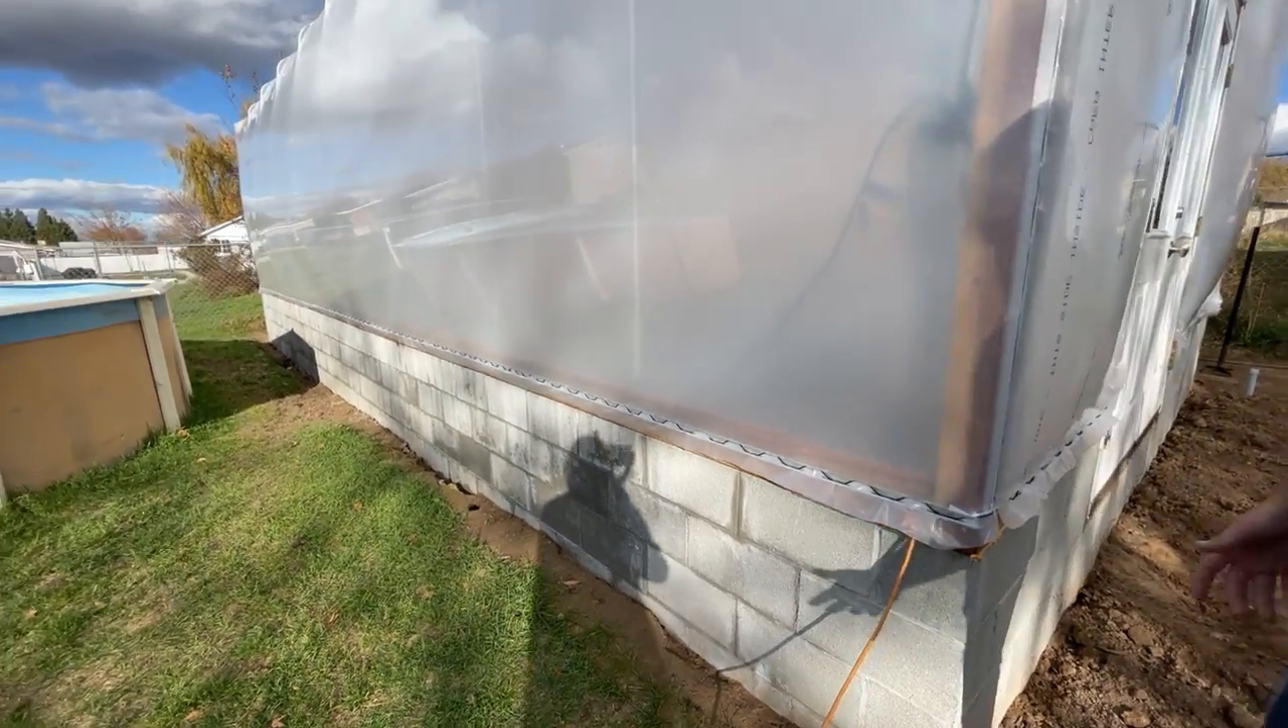We set up this little block wall here.